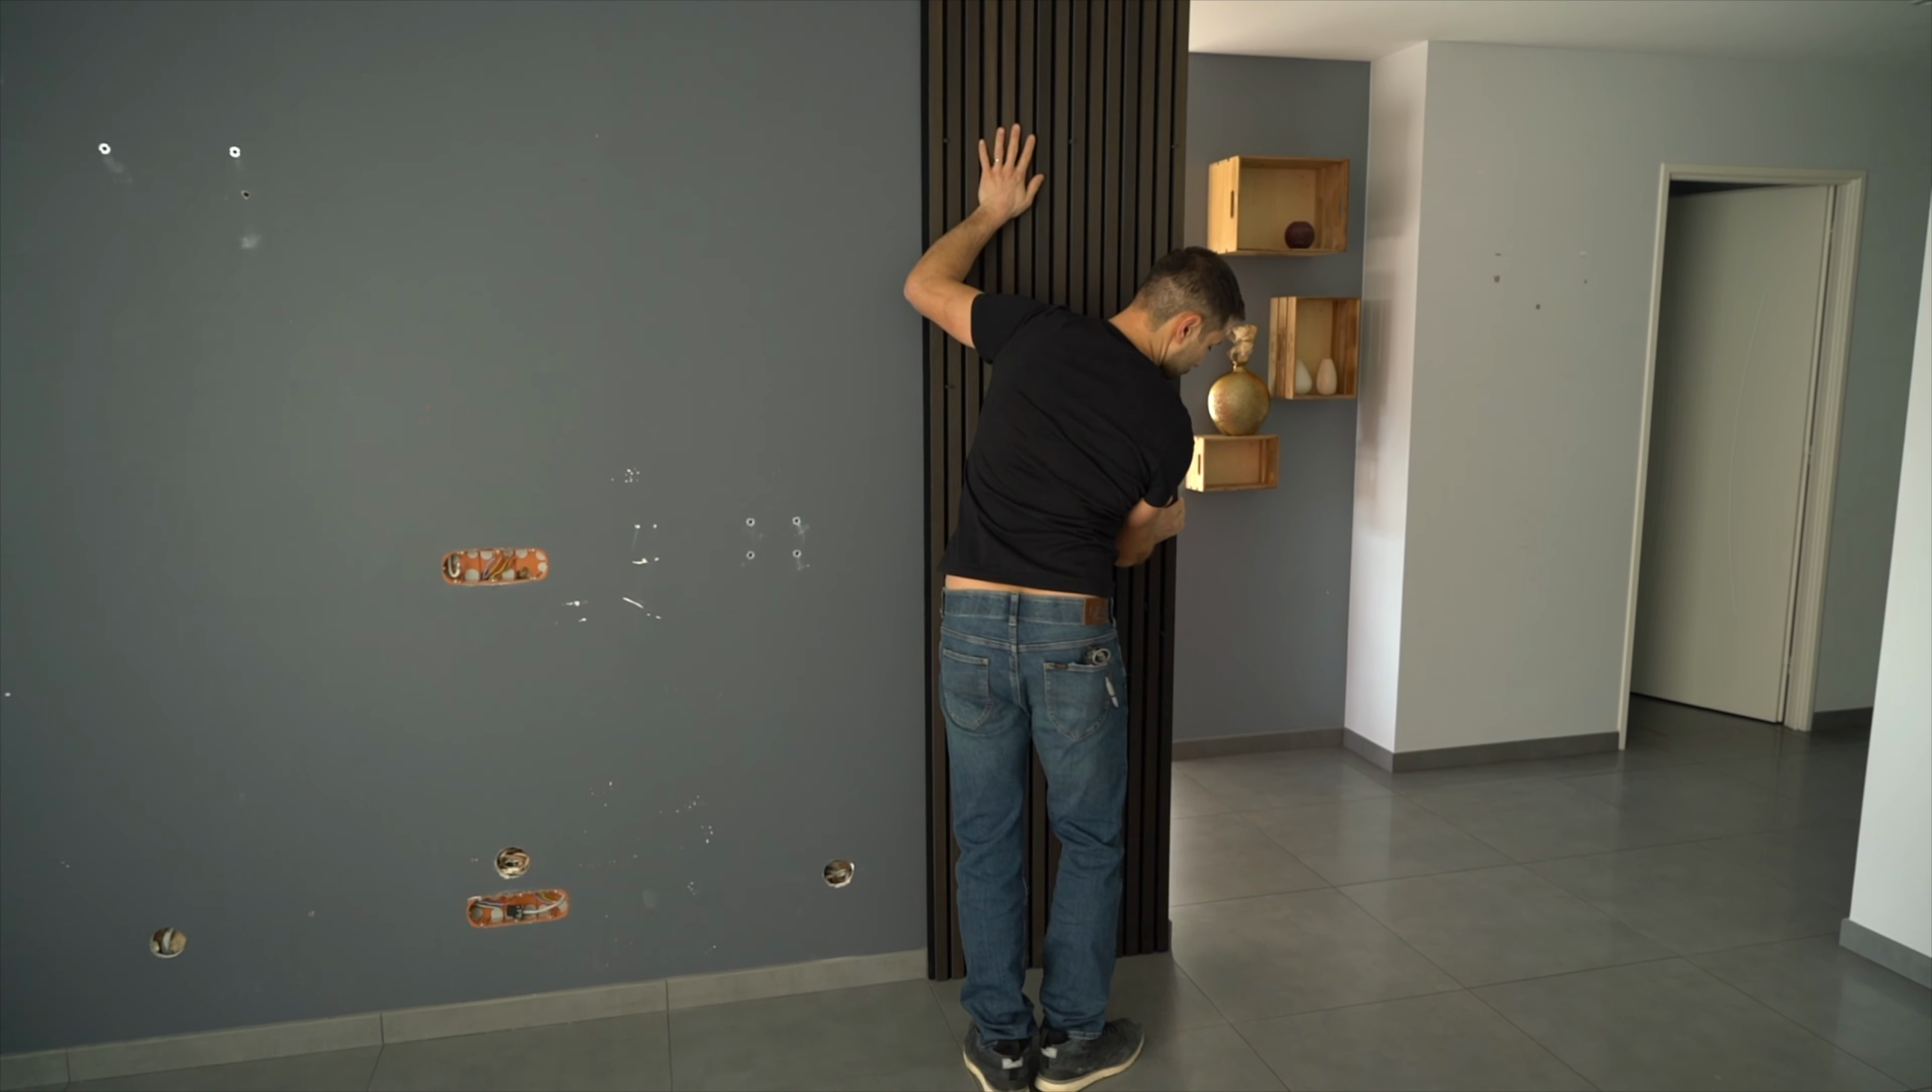On a mis notre panneau en place.